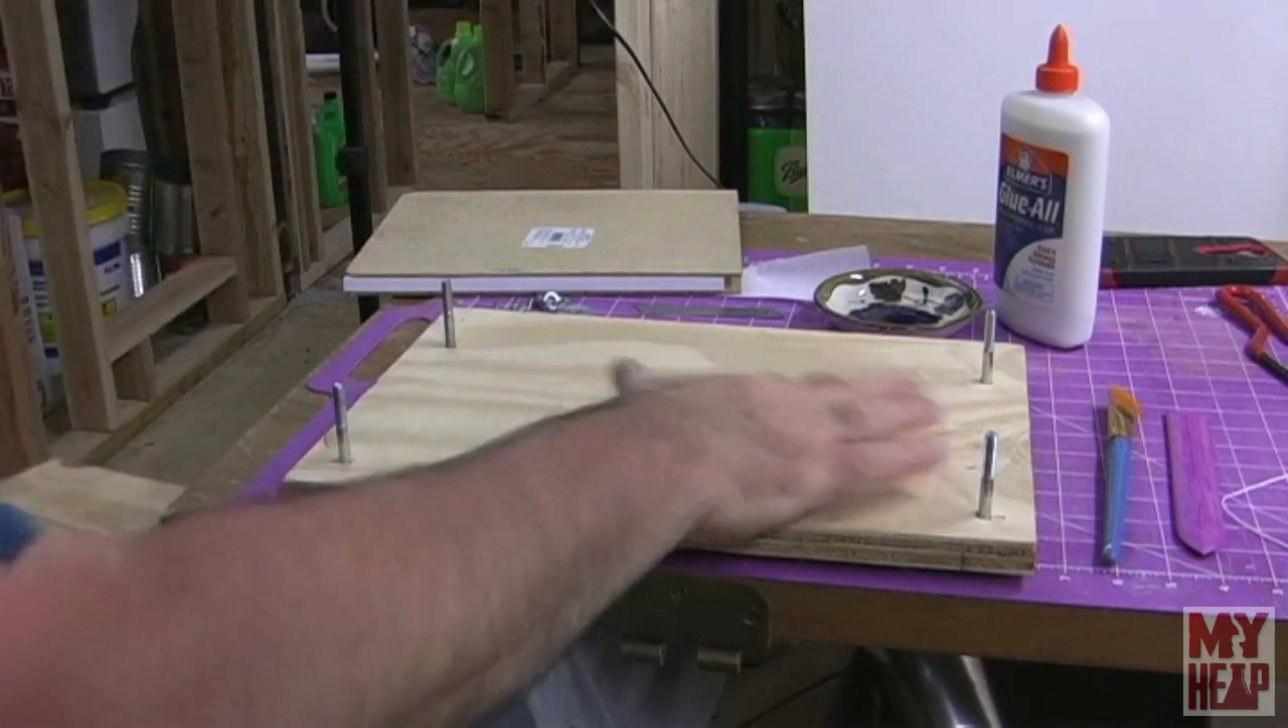So I have the bottom board here with my bolts in place.